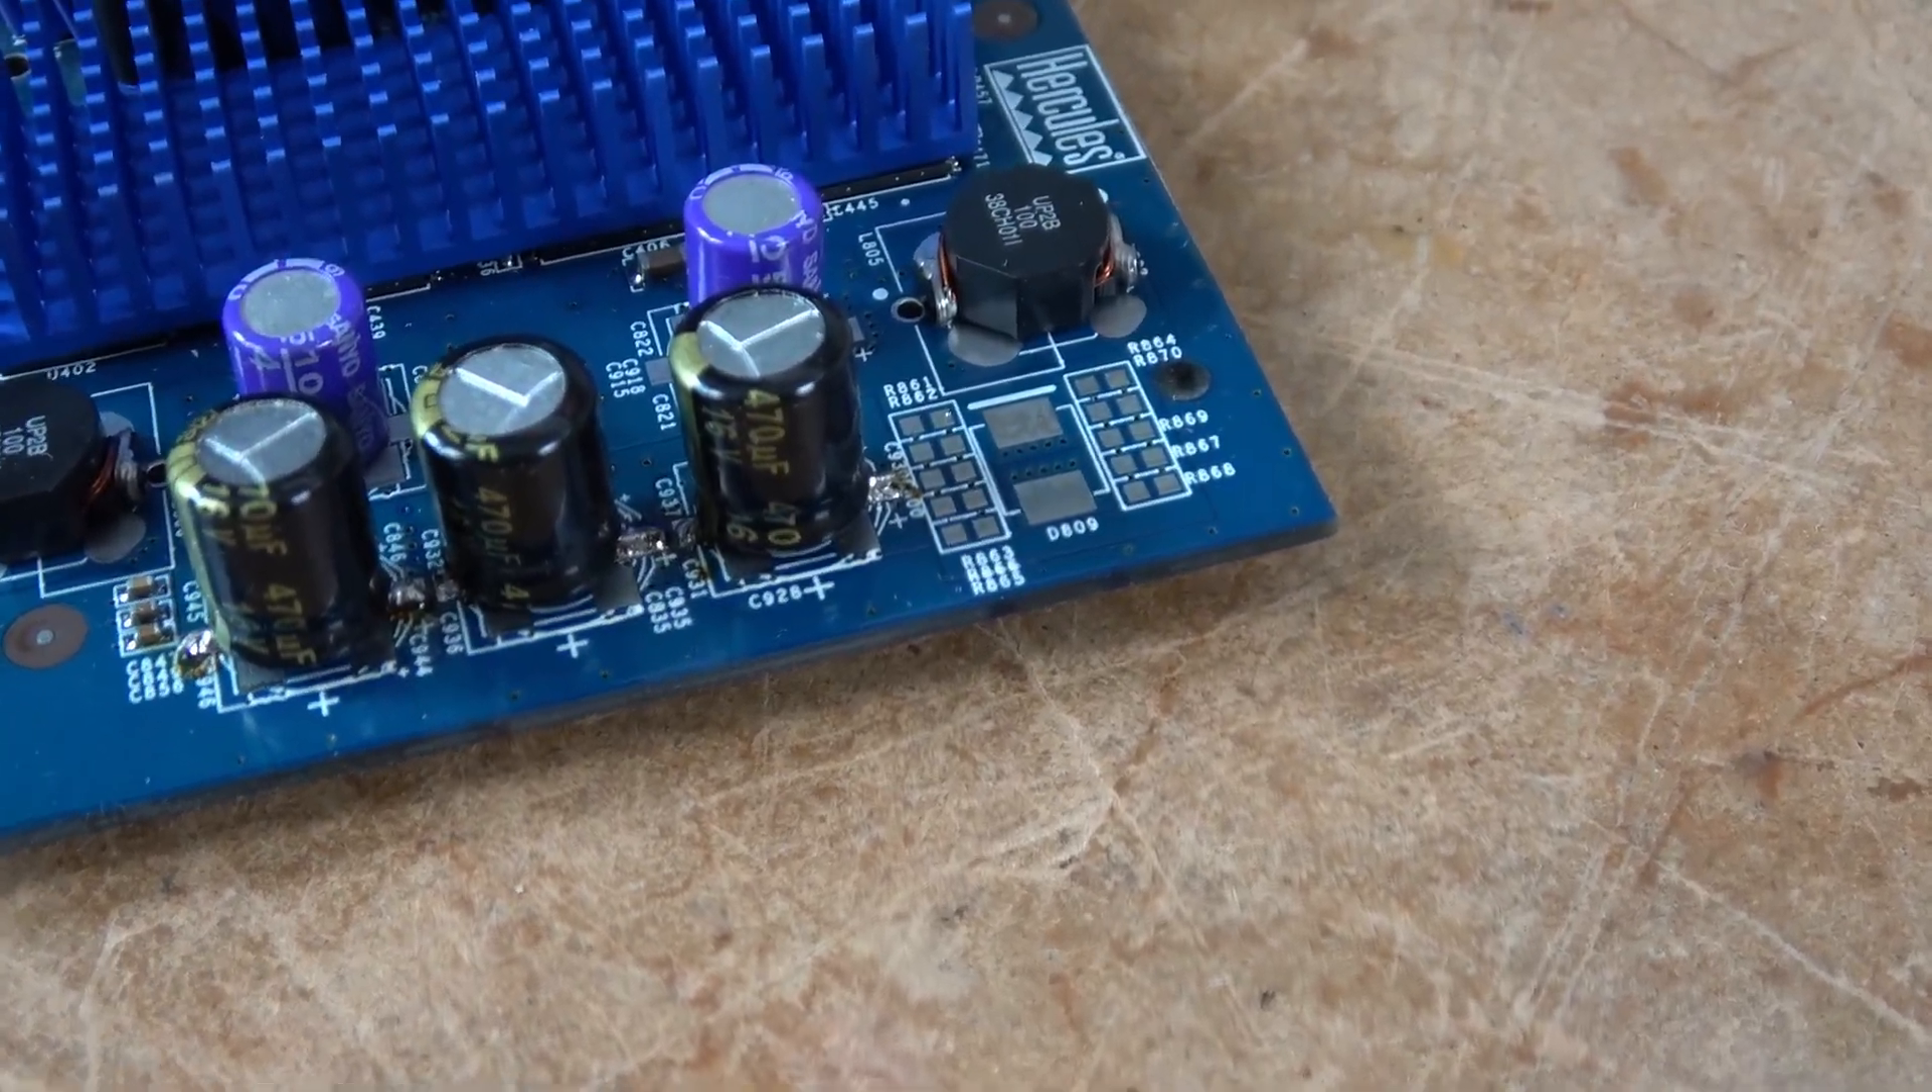It took a while, but after the board heated up, I was able to get the caps soldered down.